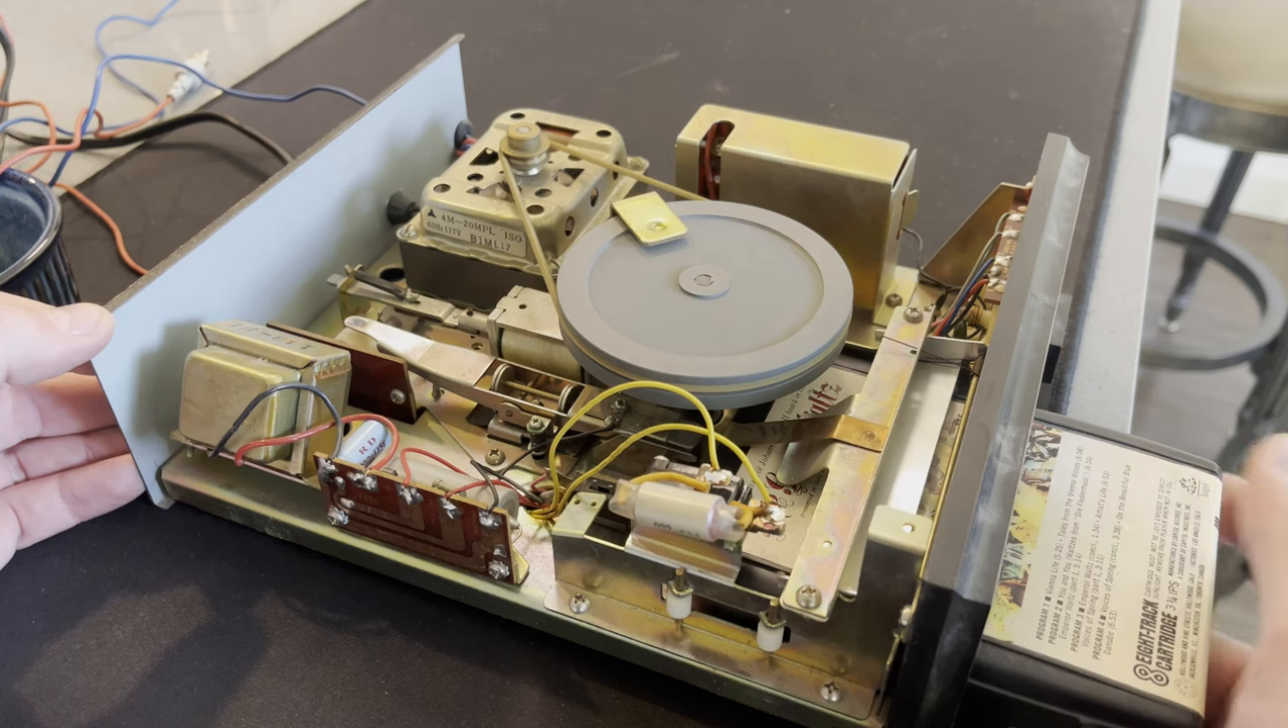So, we got the case off so we can have a better look at what's going on.